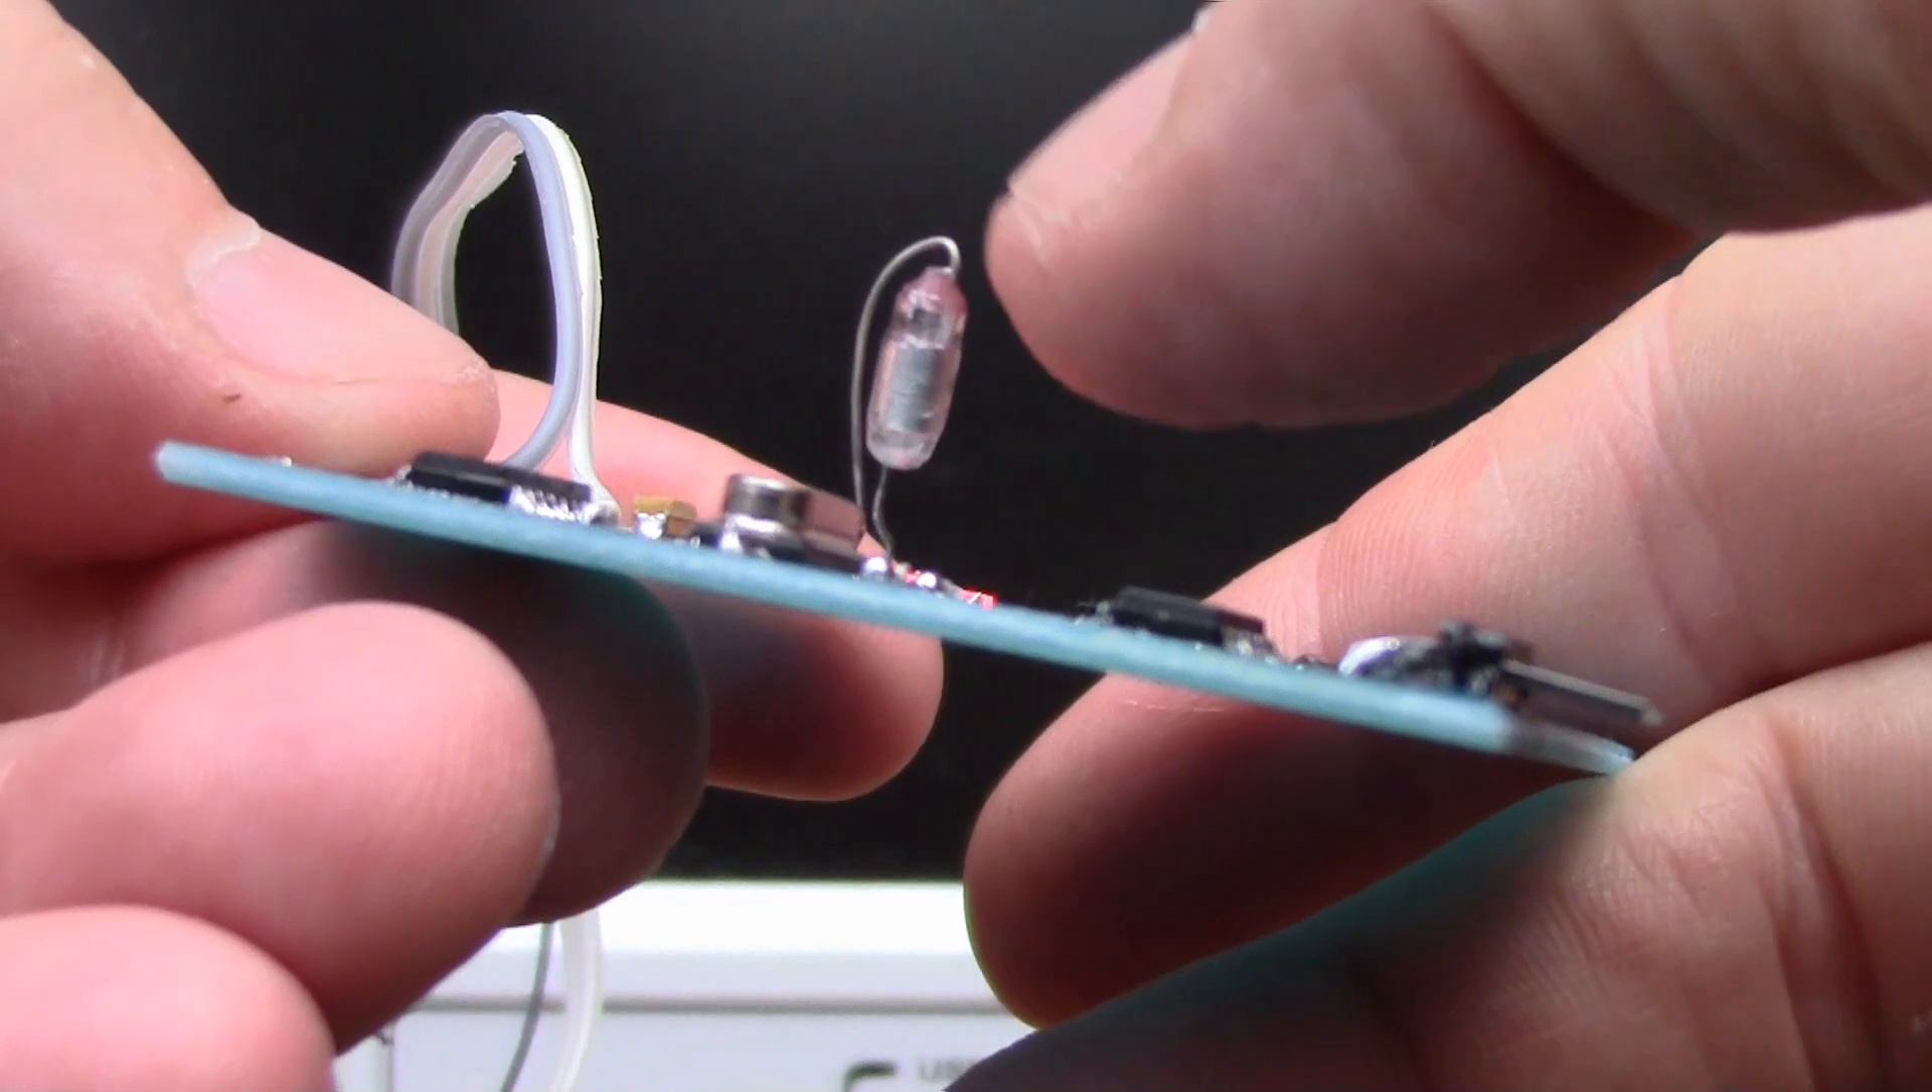So luckily I managed to find this polyester capacitor in my bits box and I've soldered that in and that seems to be fine.